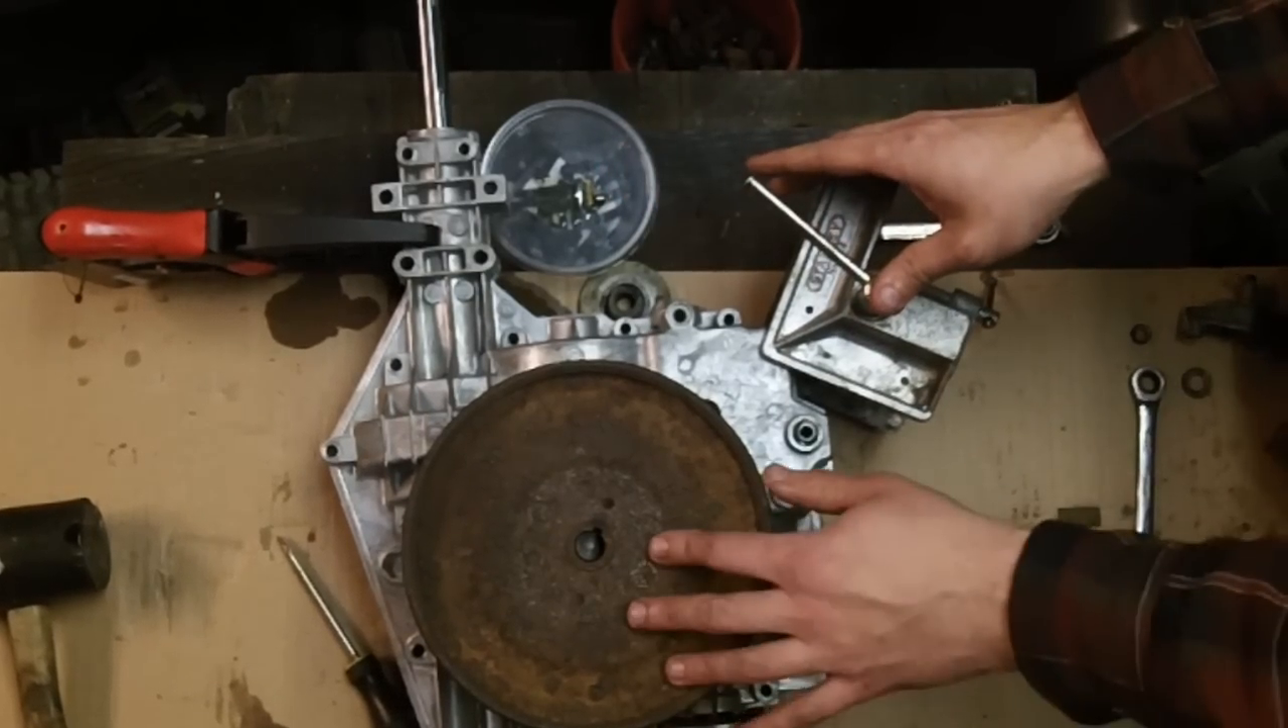Alright, so at this point, we've popped on a pulley just so that we can be able to spin it. We've got our clamps on in order to make sure that the case isn't going to move.